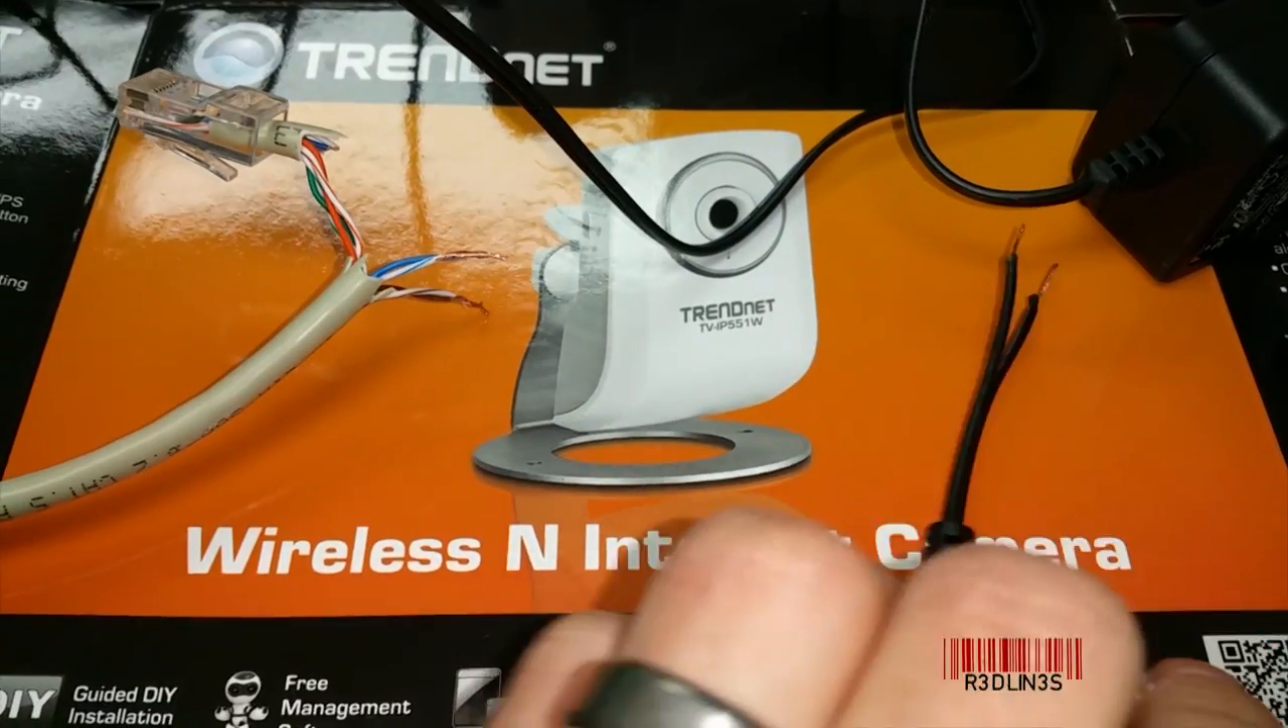I've hacked off the end of the power cord.